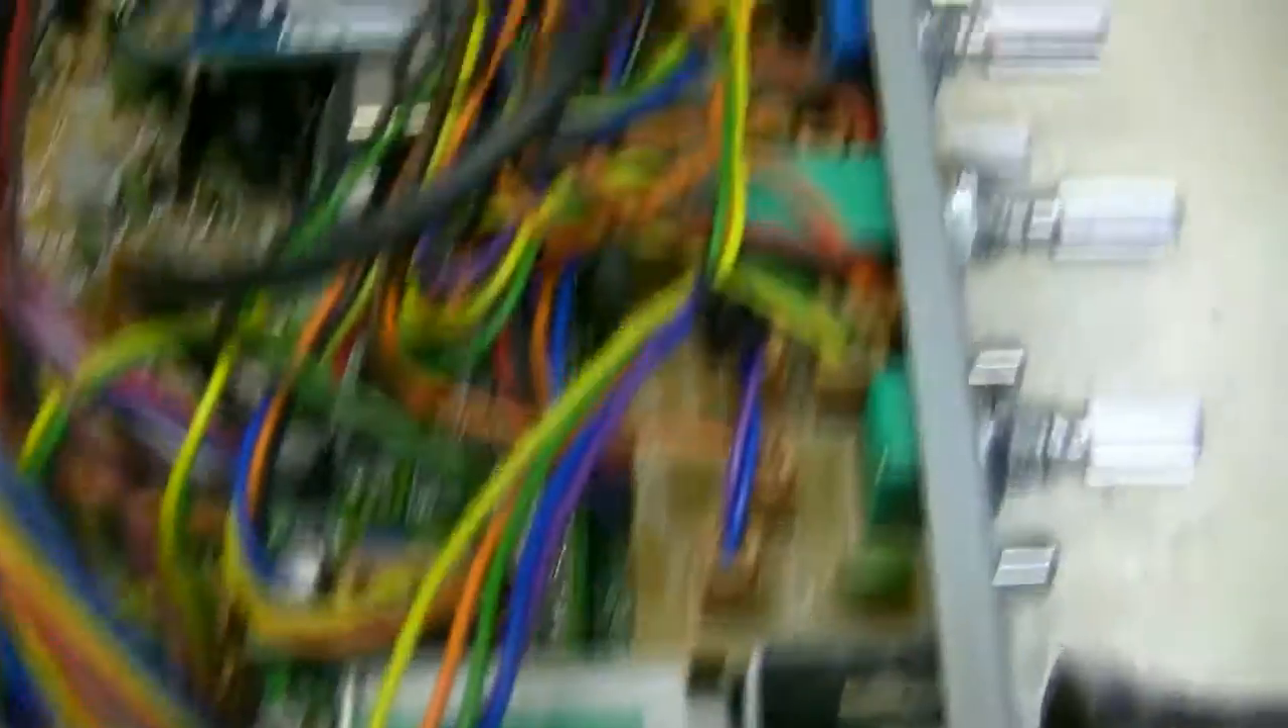This is your LESCOM custom 959 and you can see the wires are not tied up.